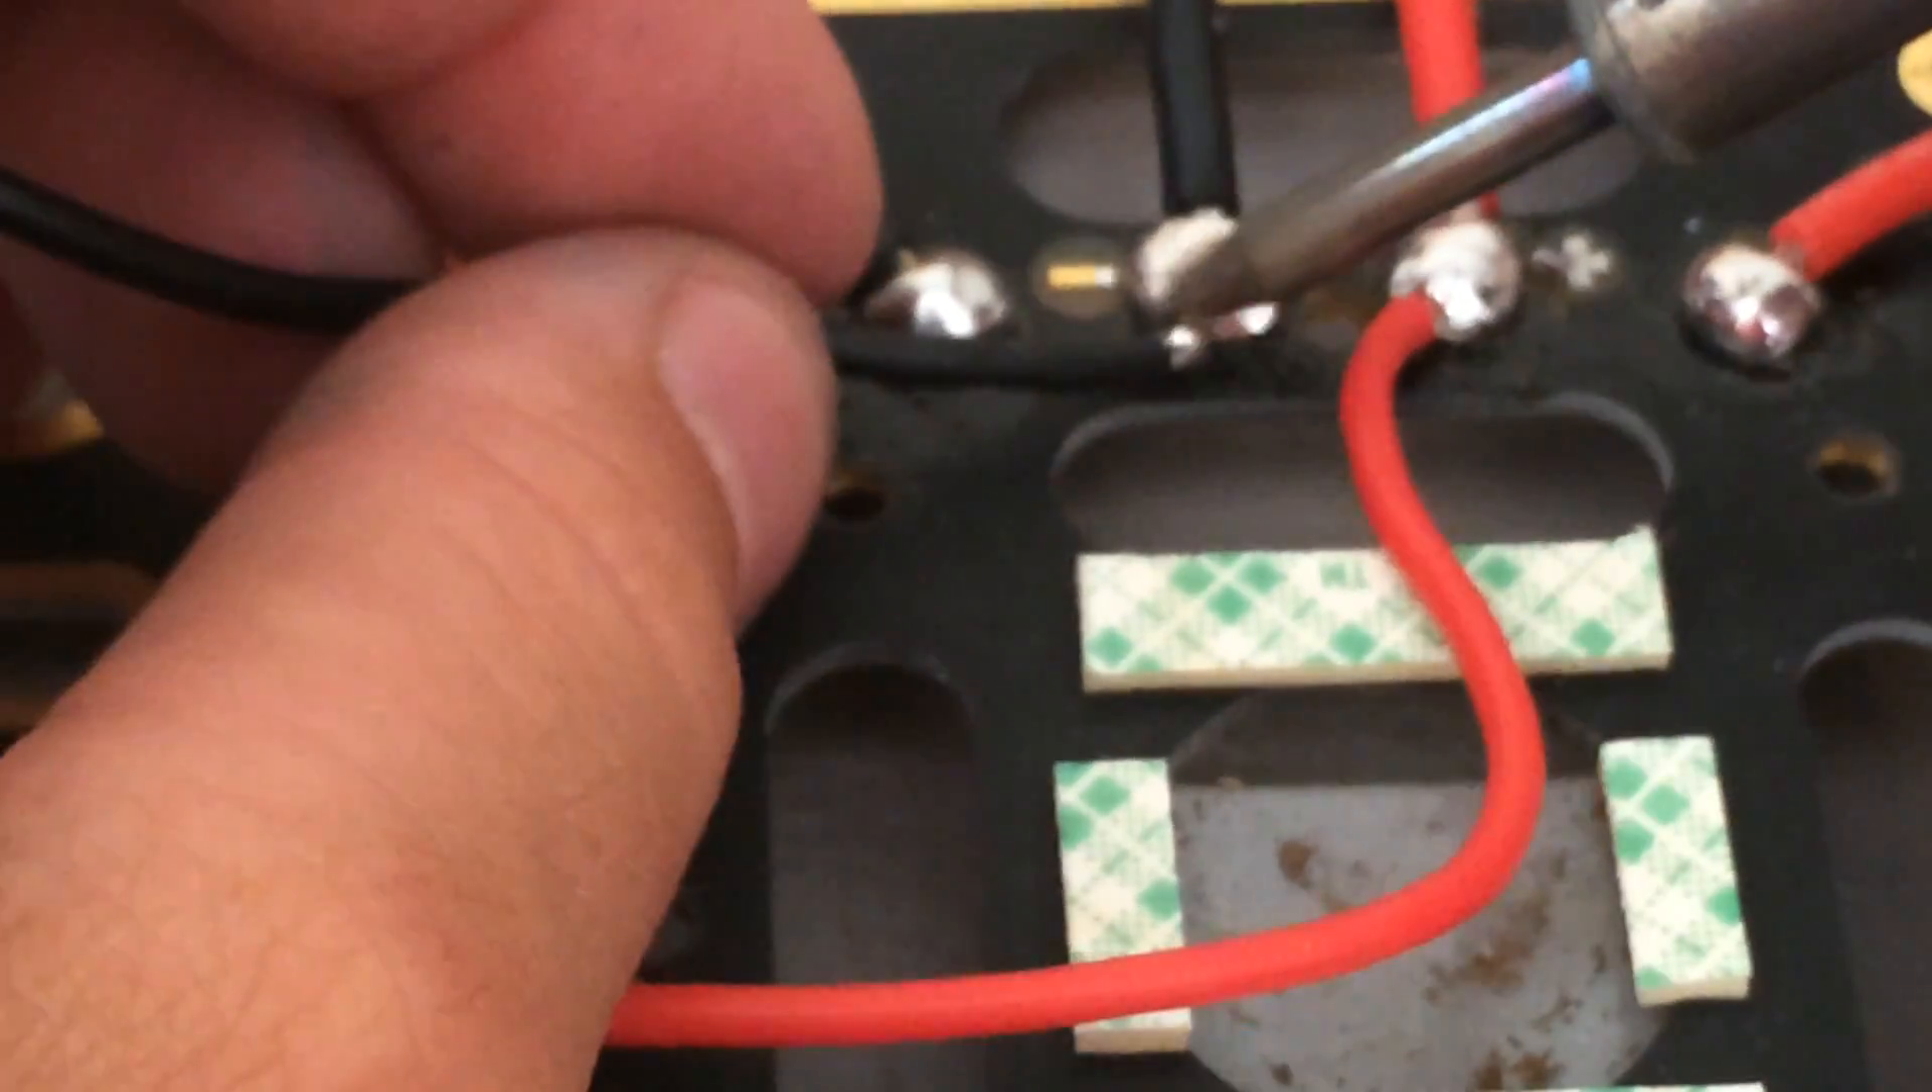You can also see I've installed some double-sided mounting tape around that center circle of the bottom frame plate.